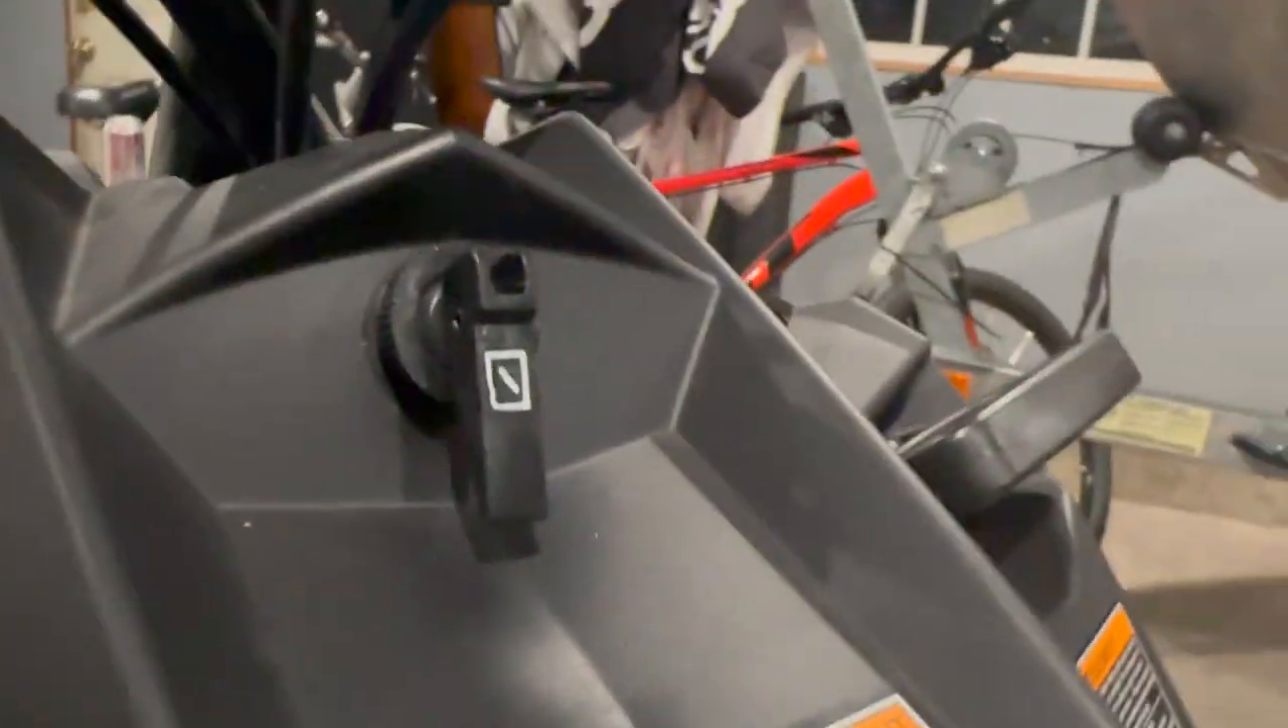Alright so now we've got the lever installed for the choke and it is fully functional operational.